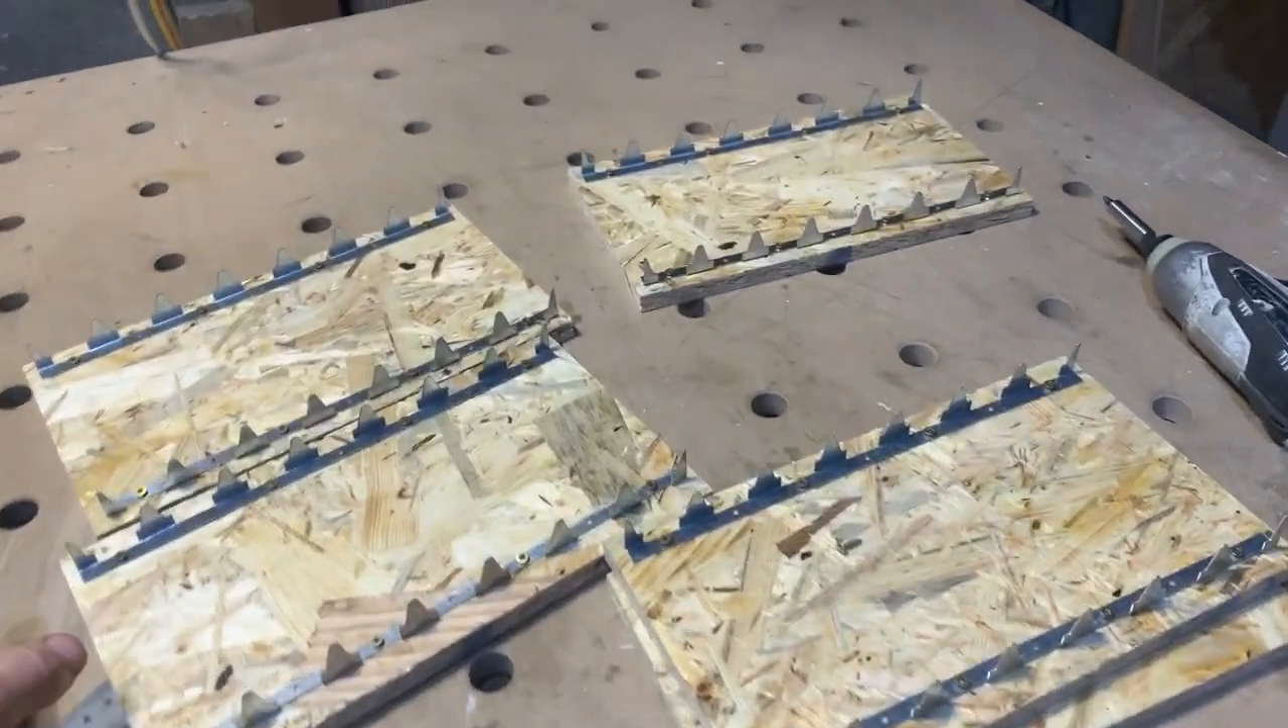So I've just made these with the small spaces on them for the bee frames.